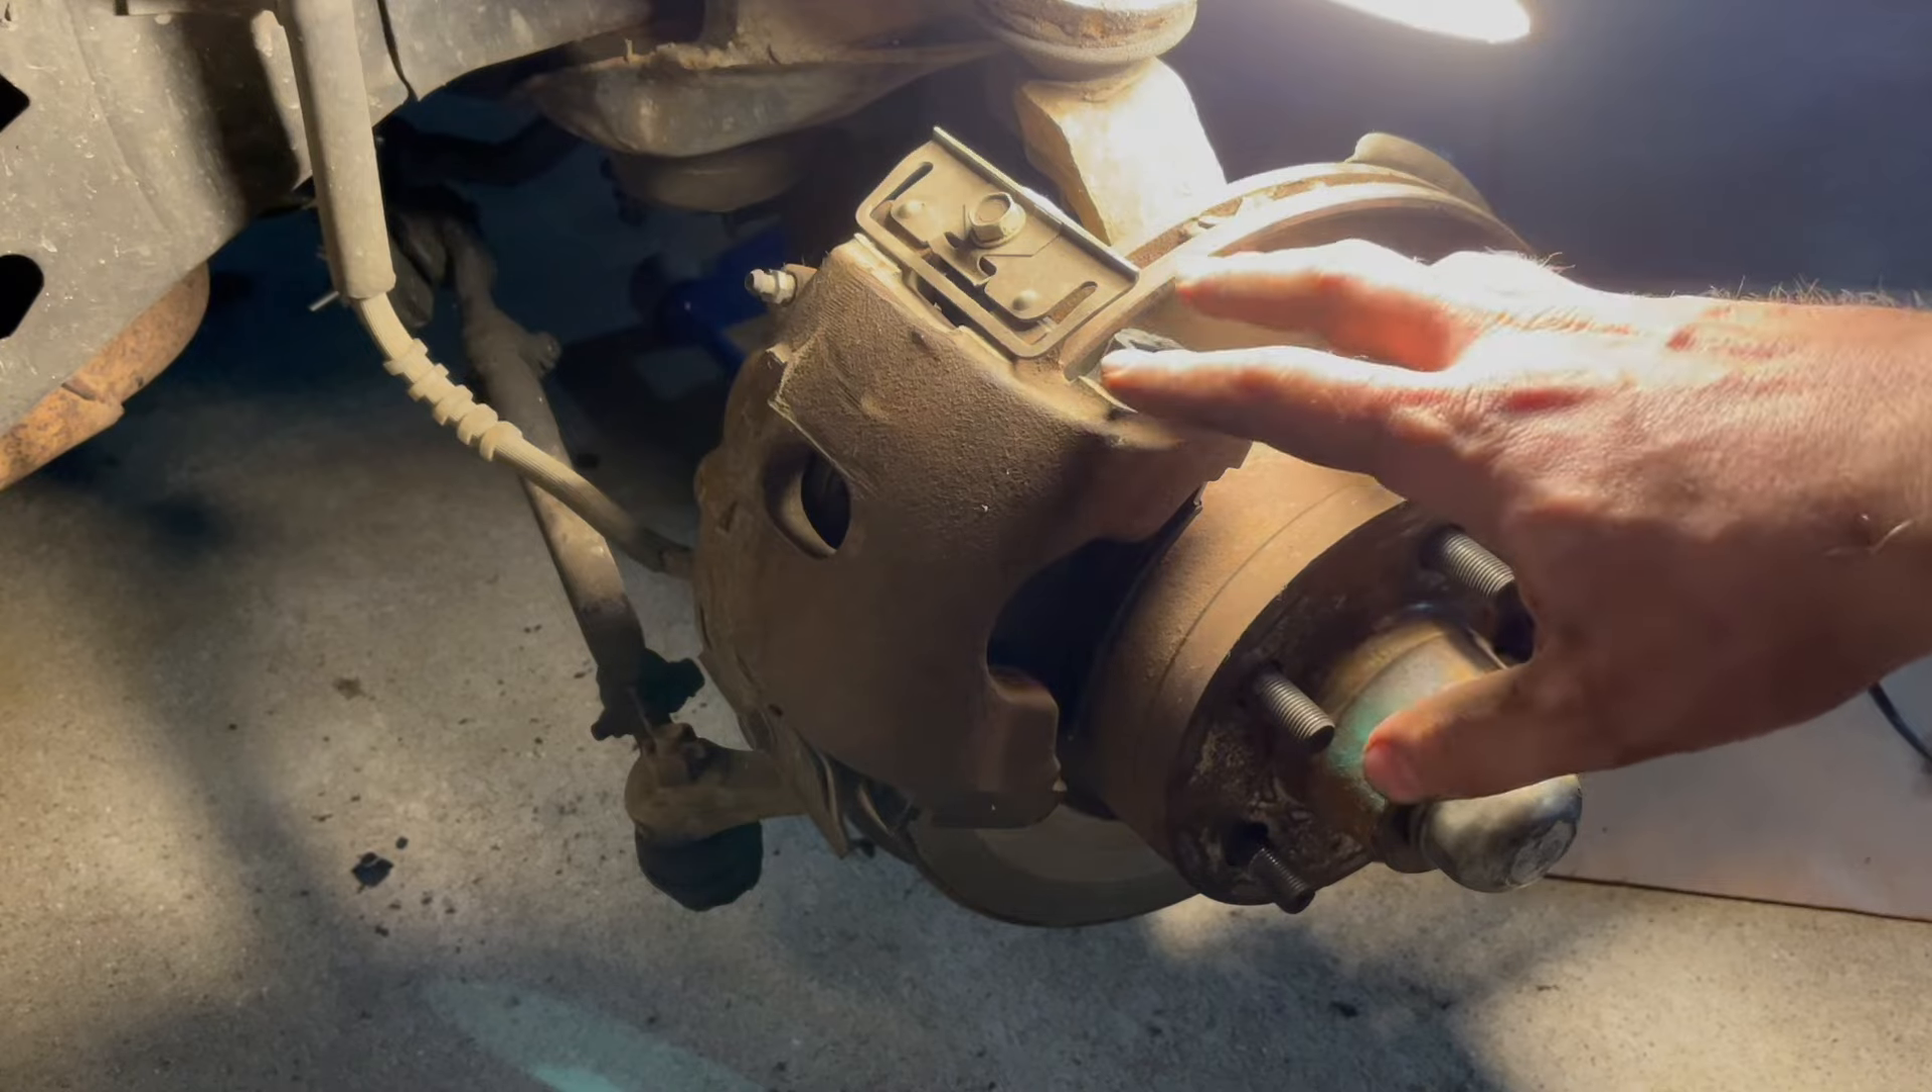Okay, so we've got the caliper back on with the brakes. They were pretty snug.